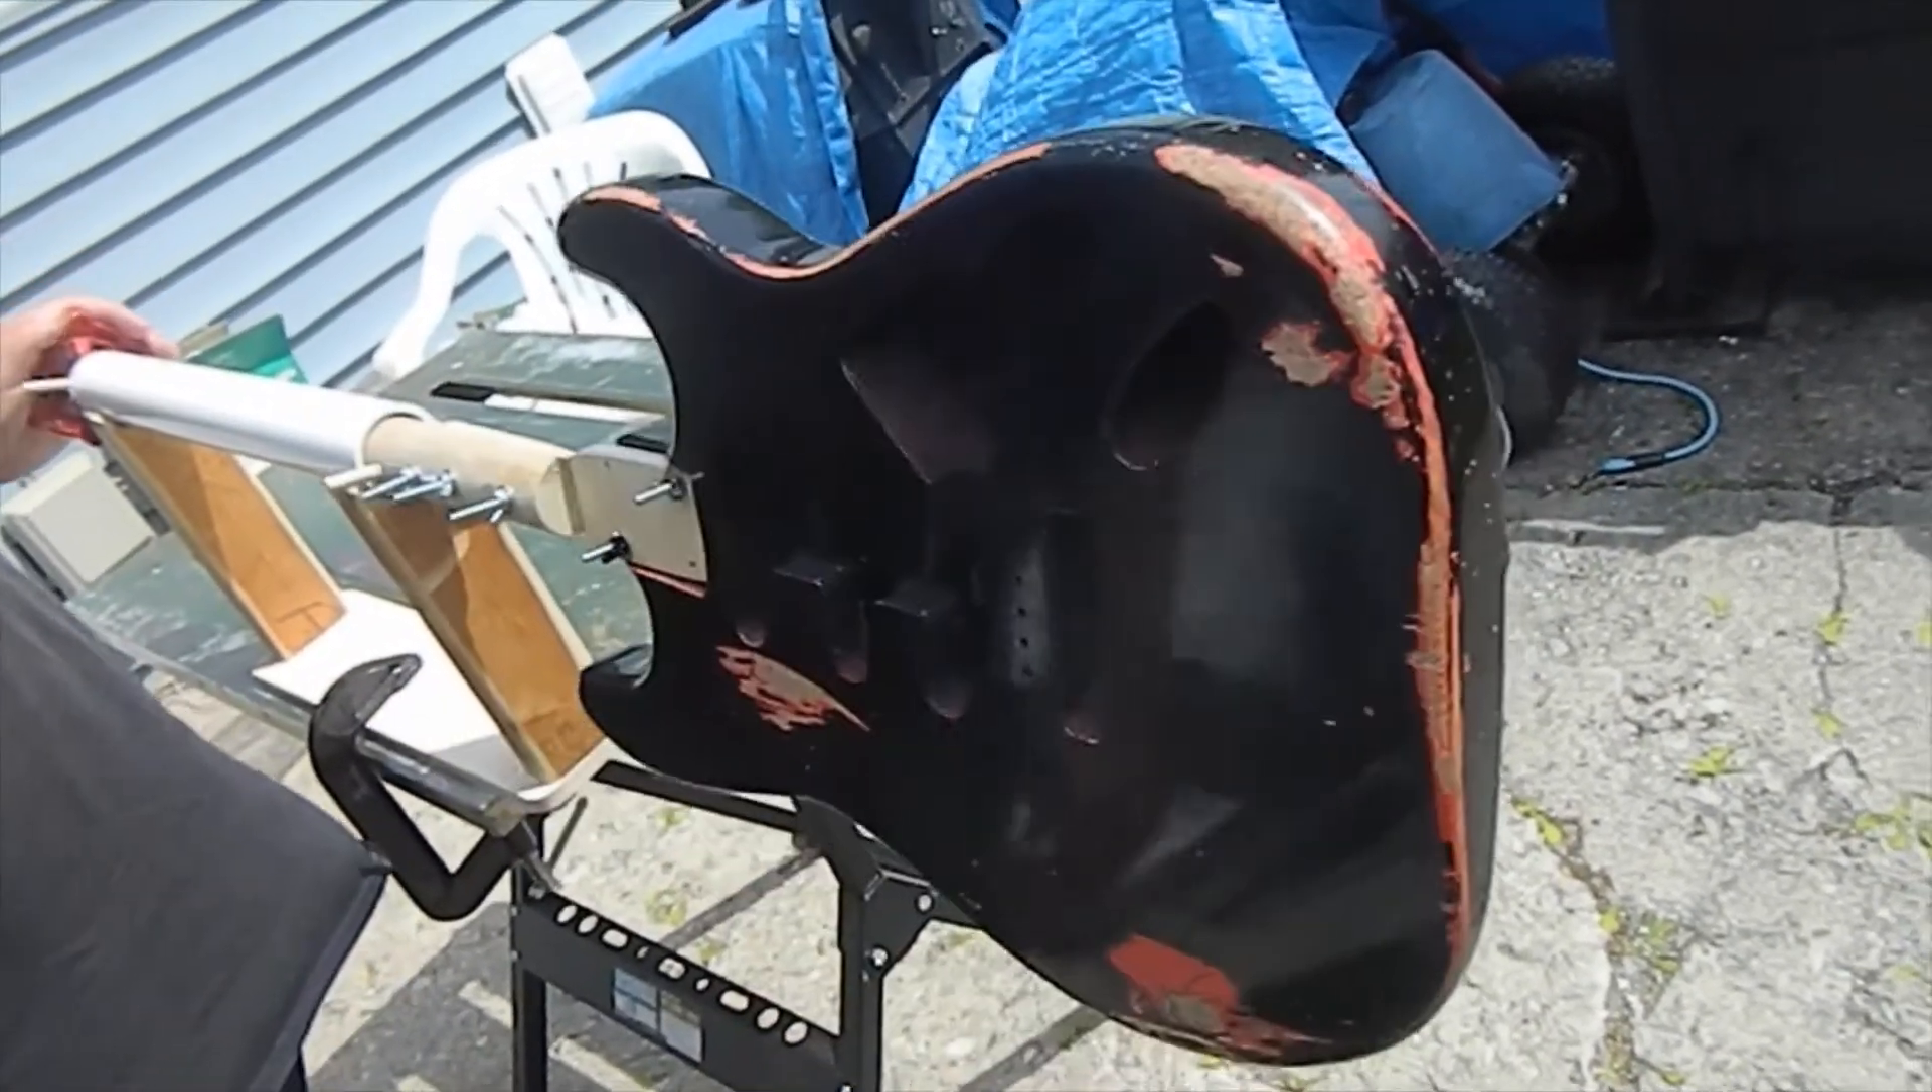Okay here we are the next day and the rotisserie is all put together.